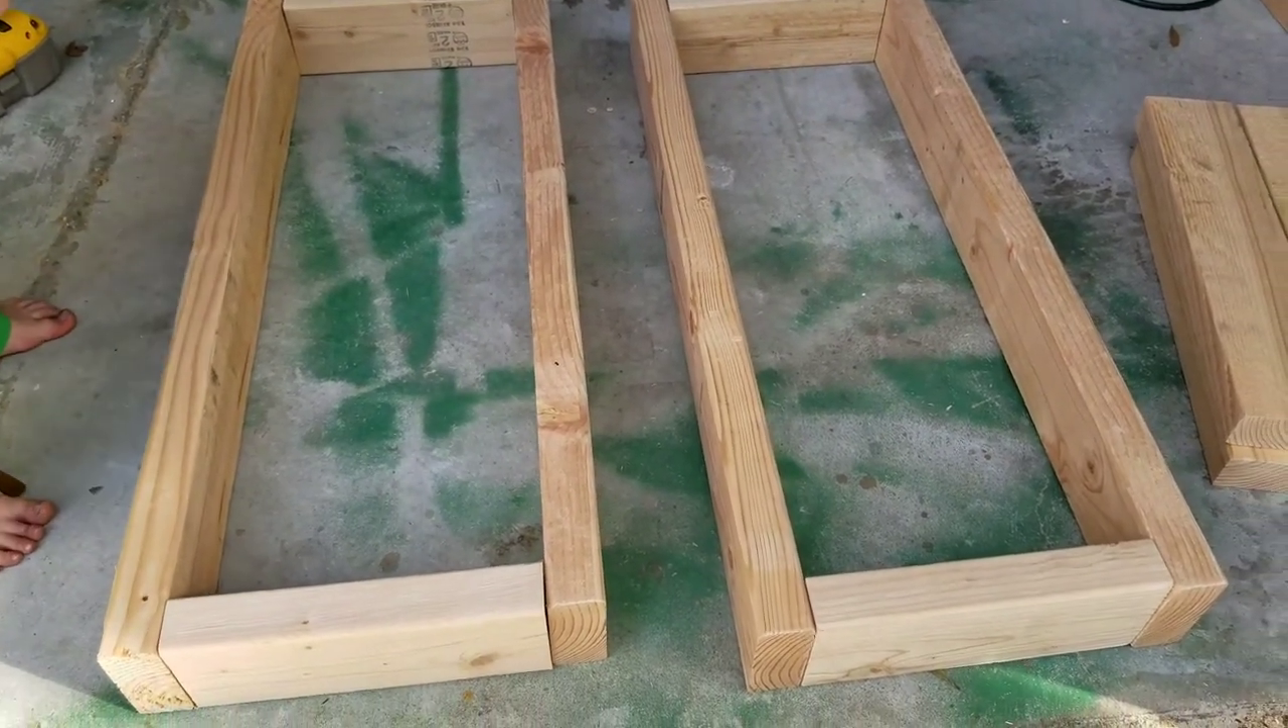I've just roughly put together the top and the bottom frame.